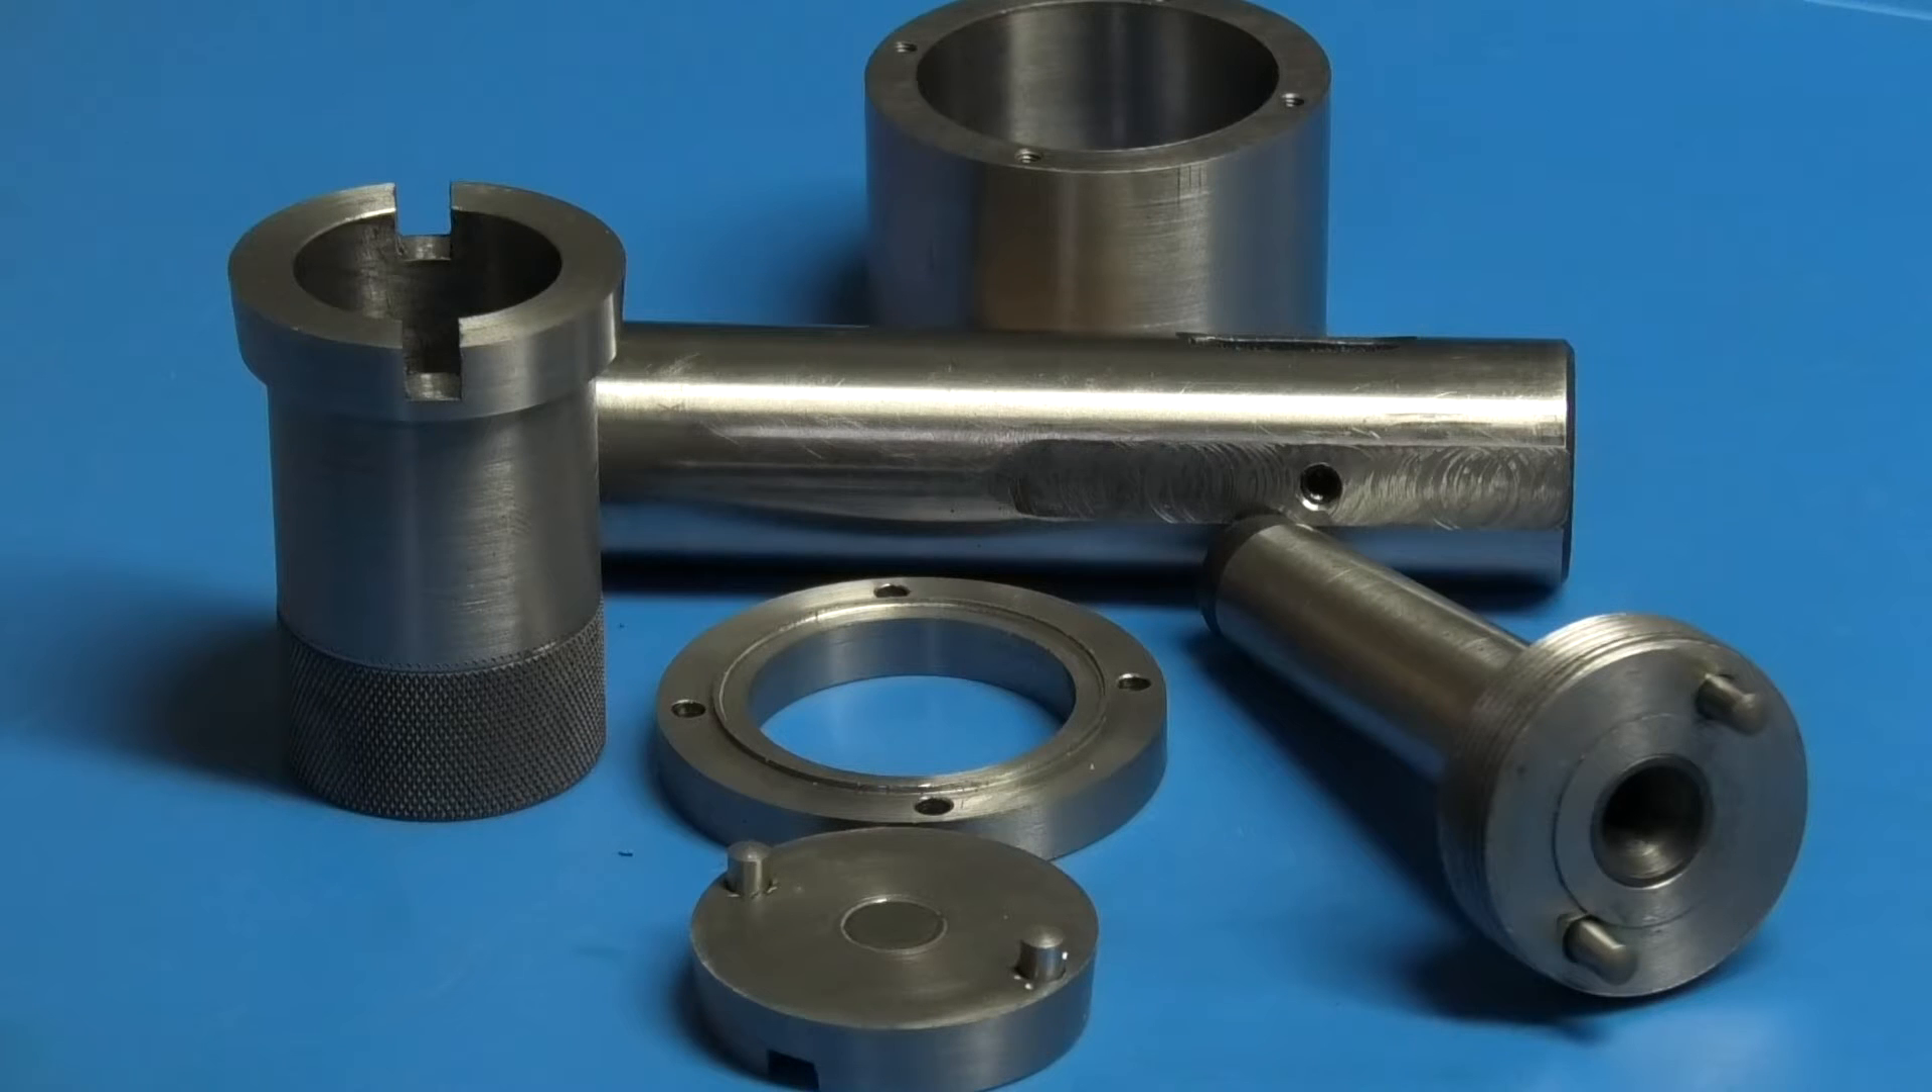The pins have been fitted into position and we'll start by taking the Morse taper adapter and the housing.